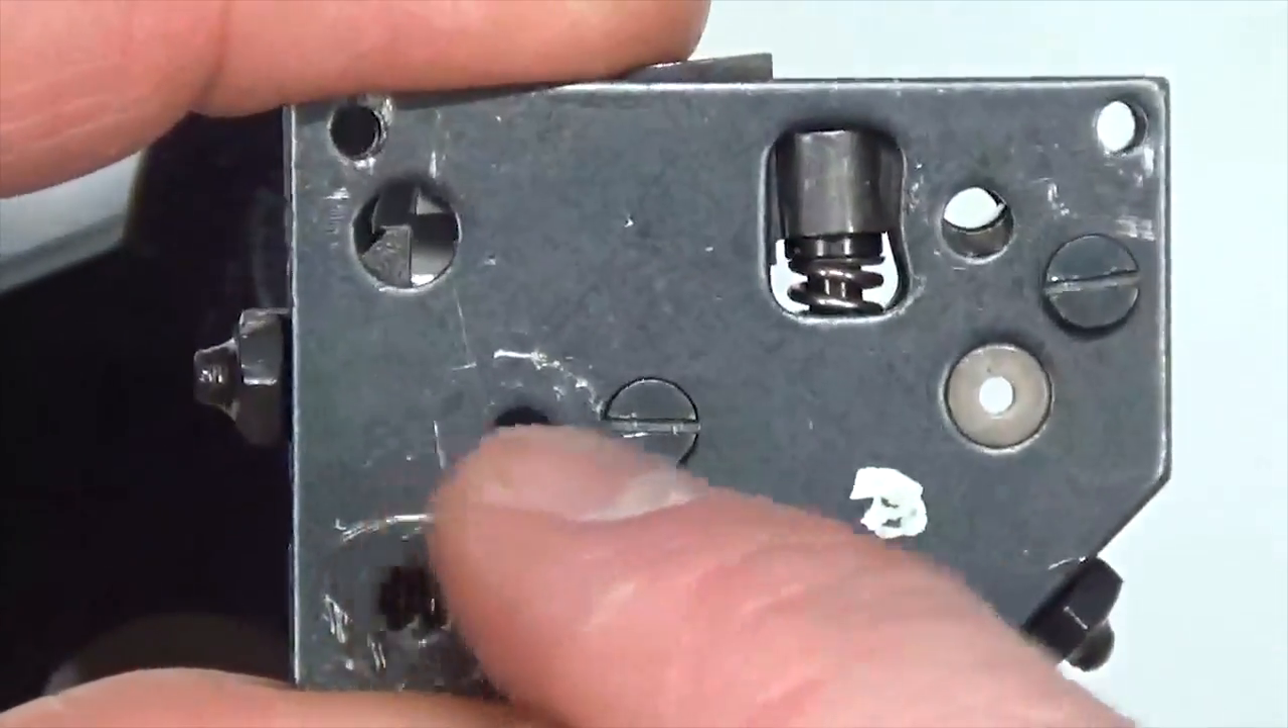So we've got the actual trigger assembly plate screws in.